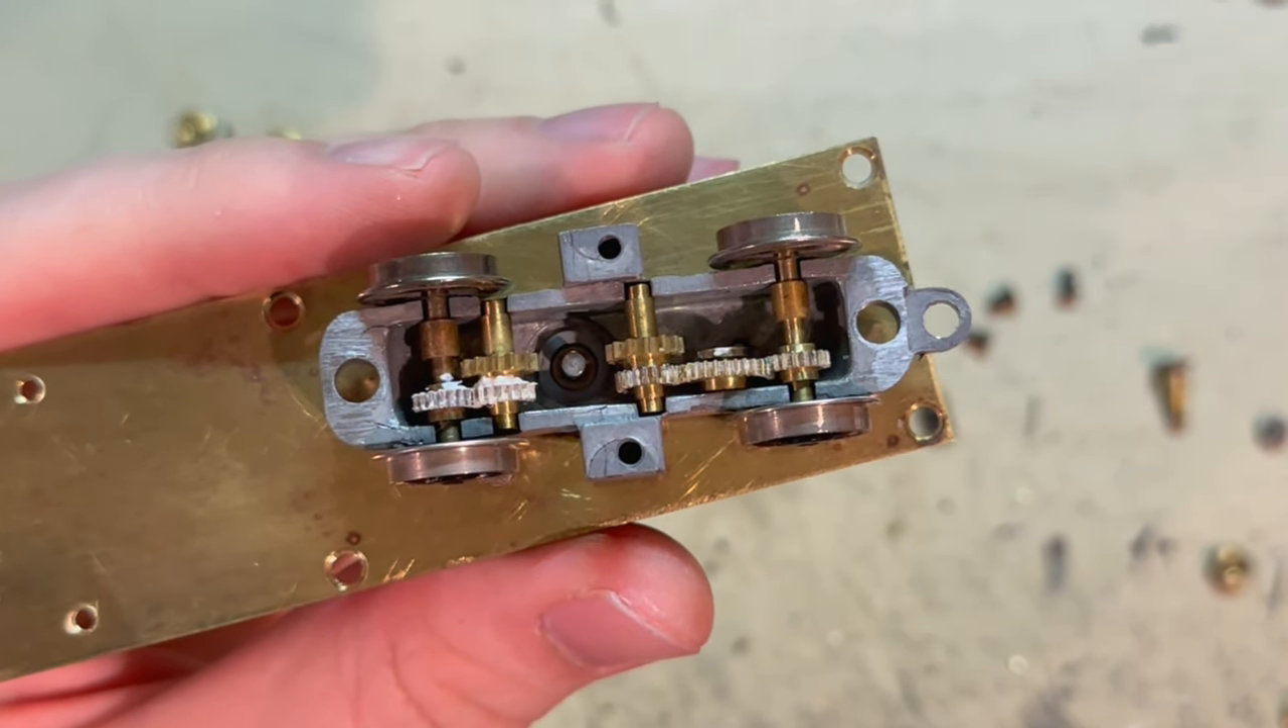Okay, the truck is in place.